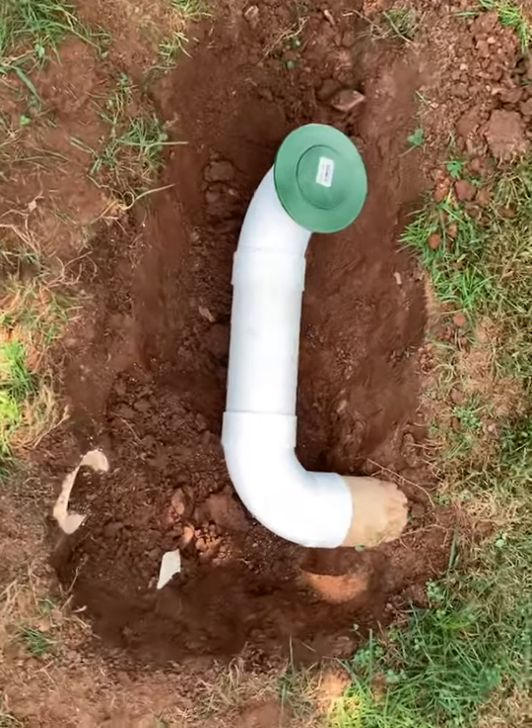I cut the piece of extension pipe and as you can see I assembled it all.